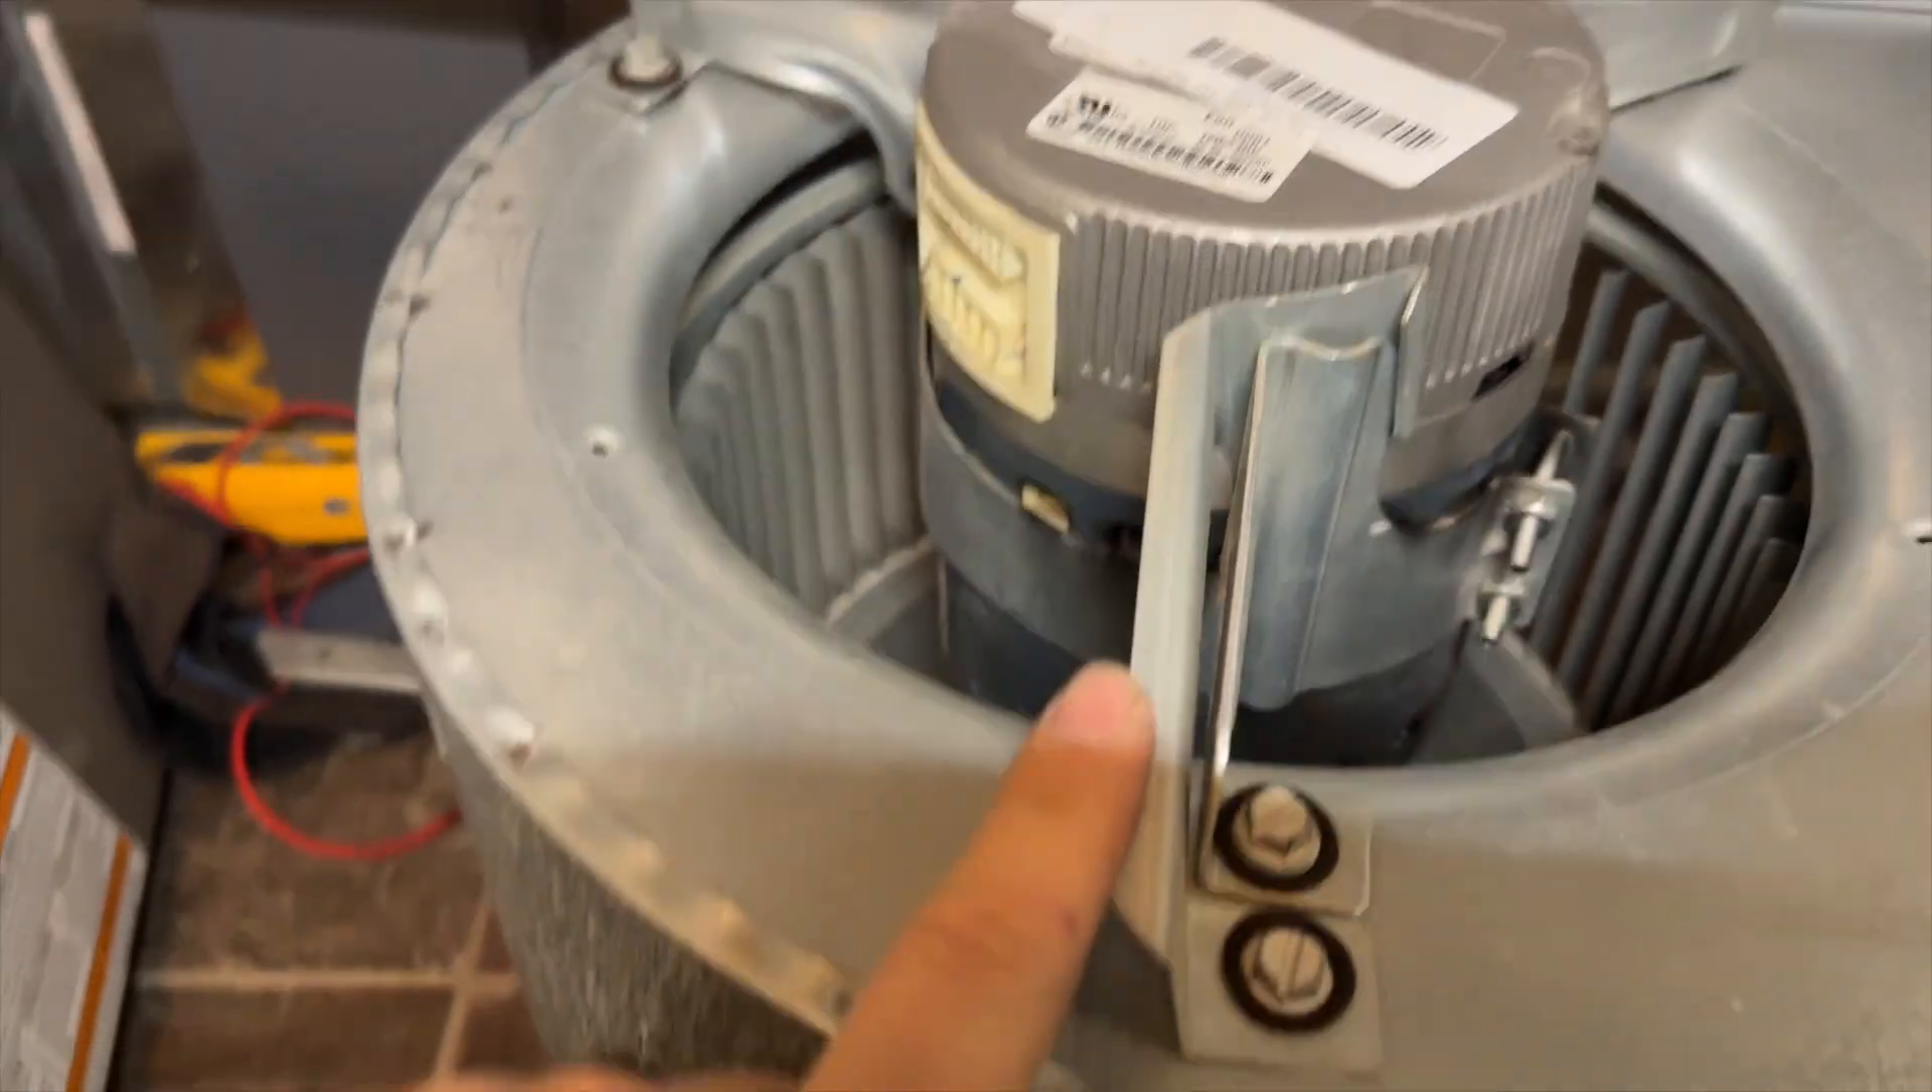All right, so we got the blower removed.